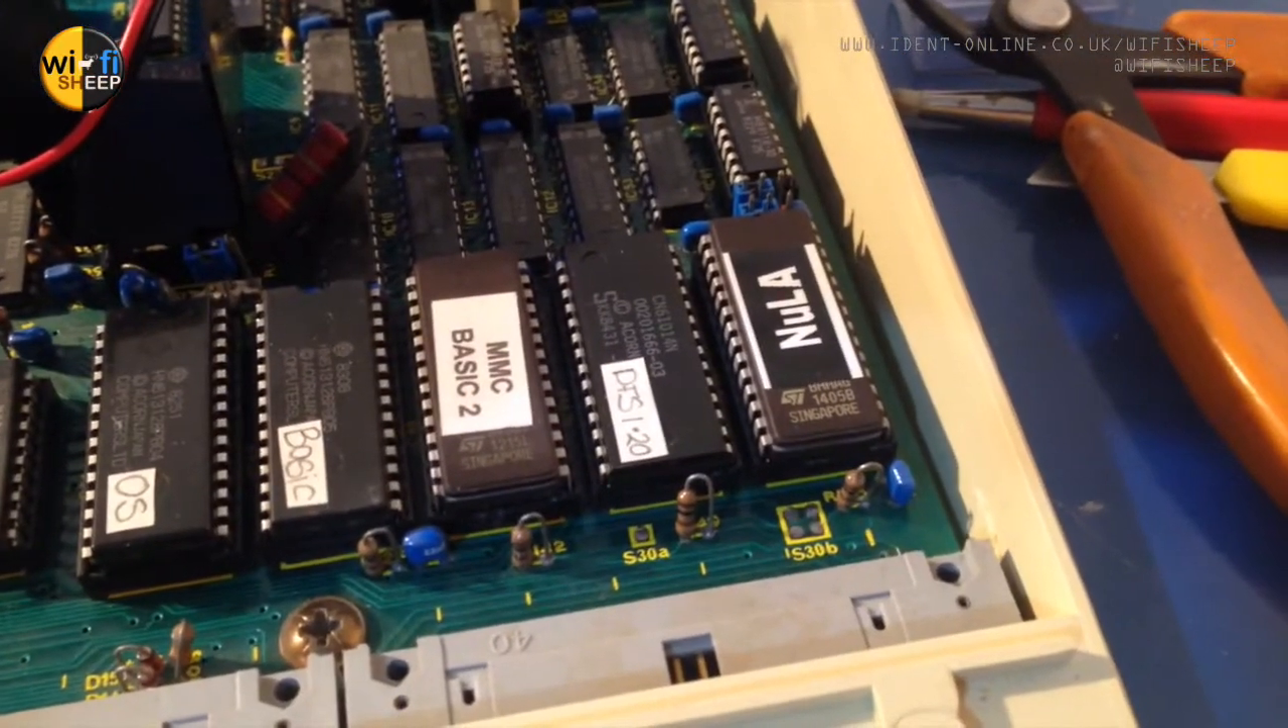The new eeproms are in.